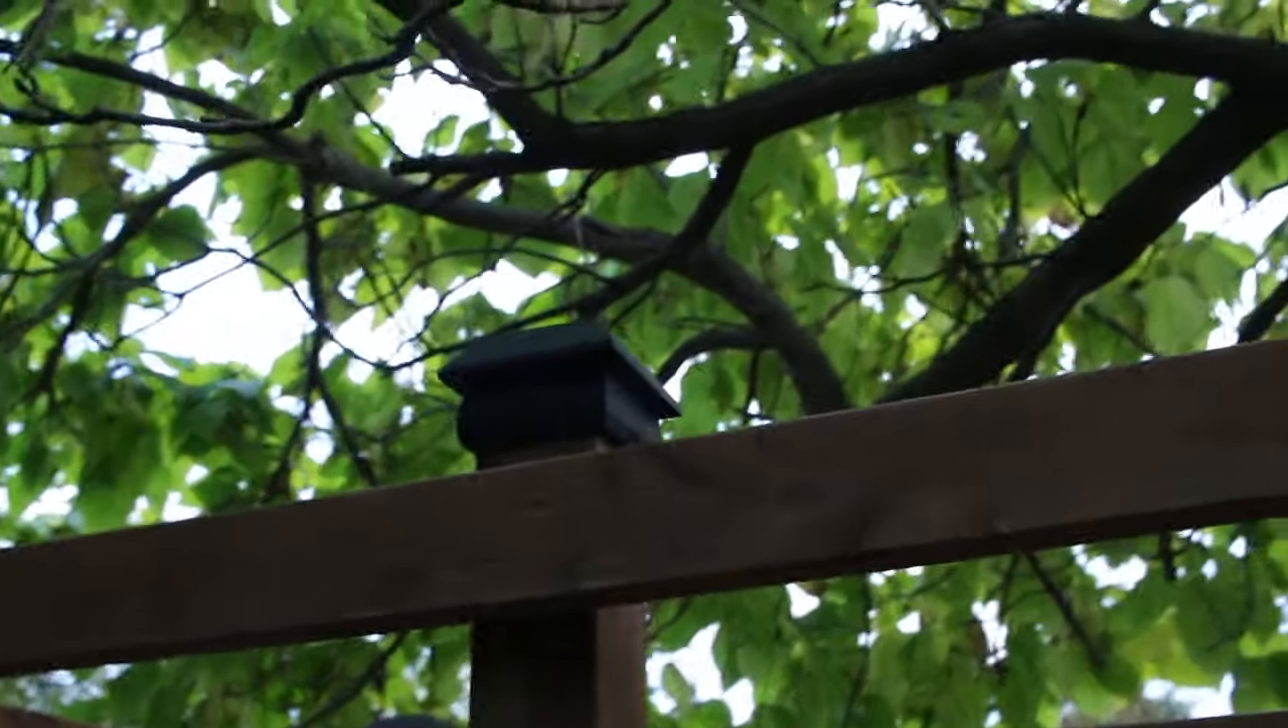And then we installed fence post caps to the top and this is important so that the water when it's raining won't fall right into your posts and start to rot away at the wood.